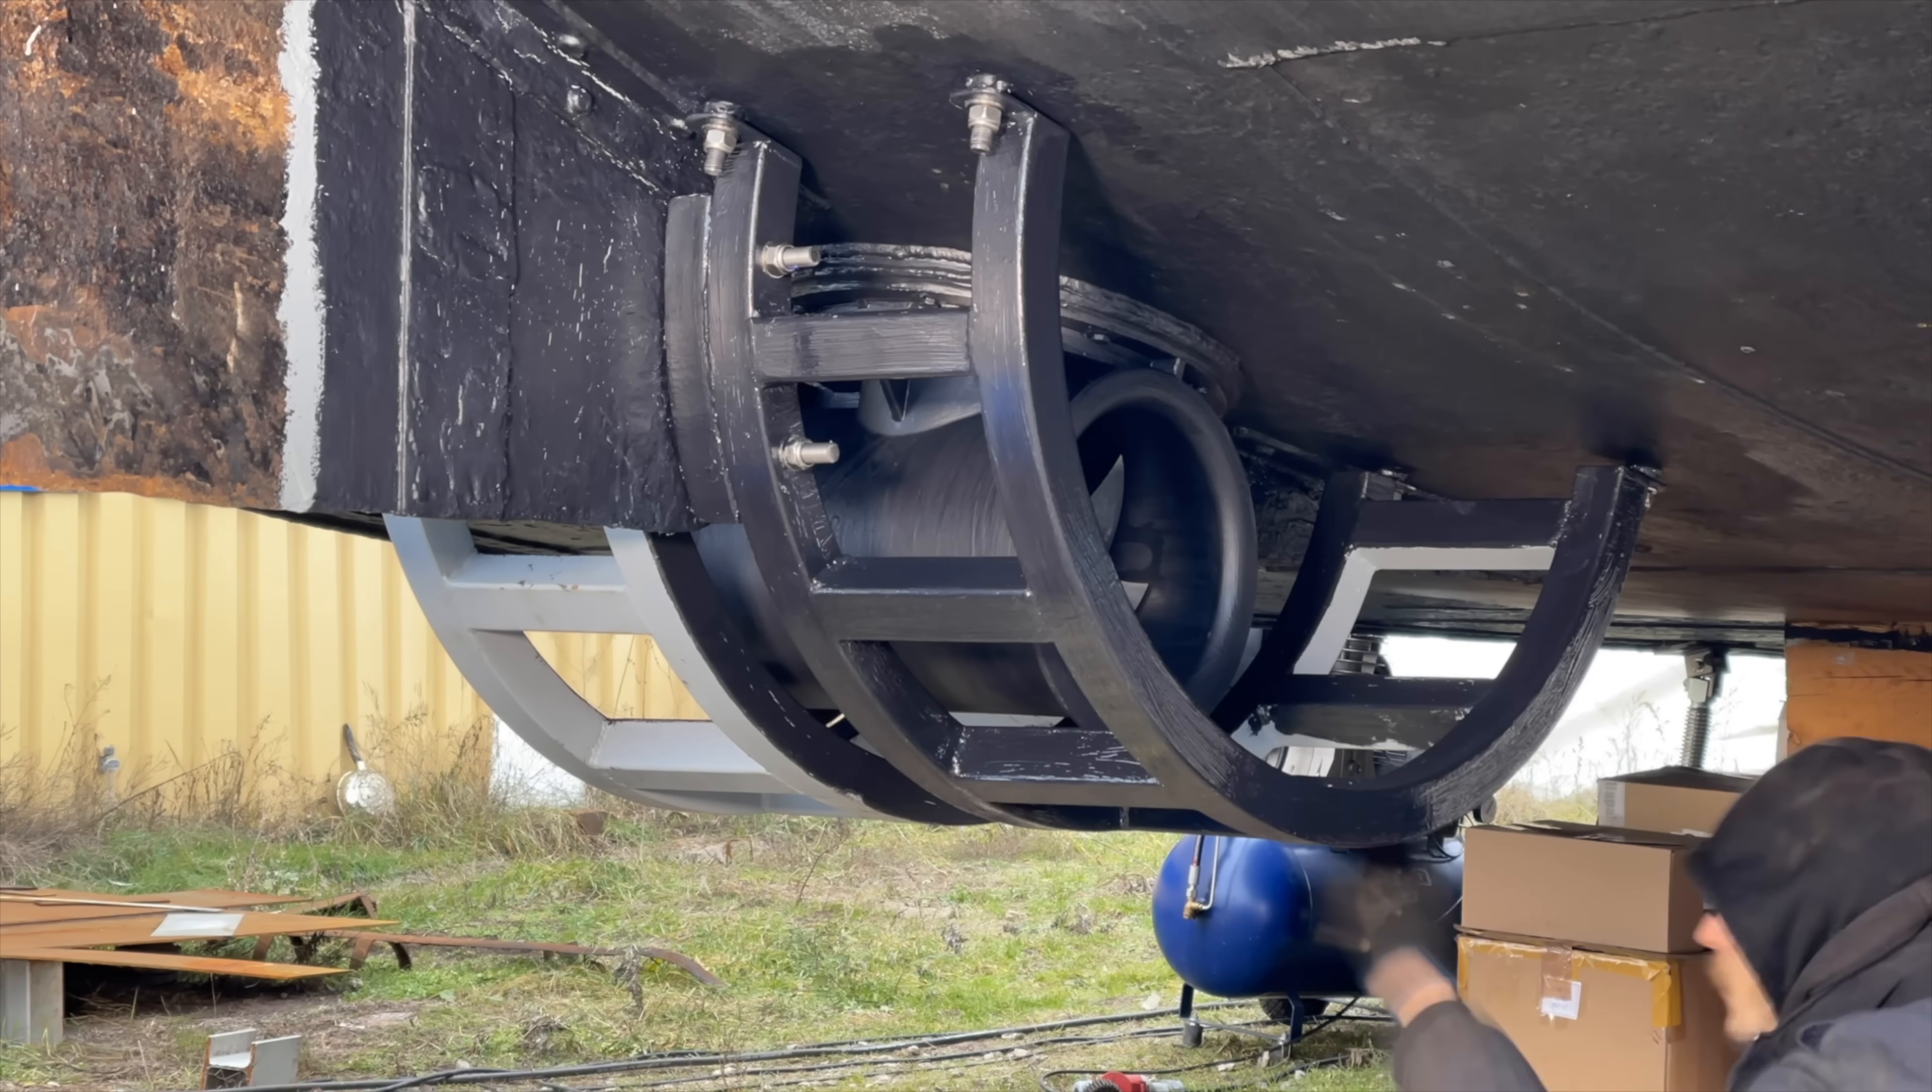And with that the installation of the protective cage is finished.